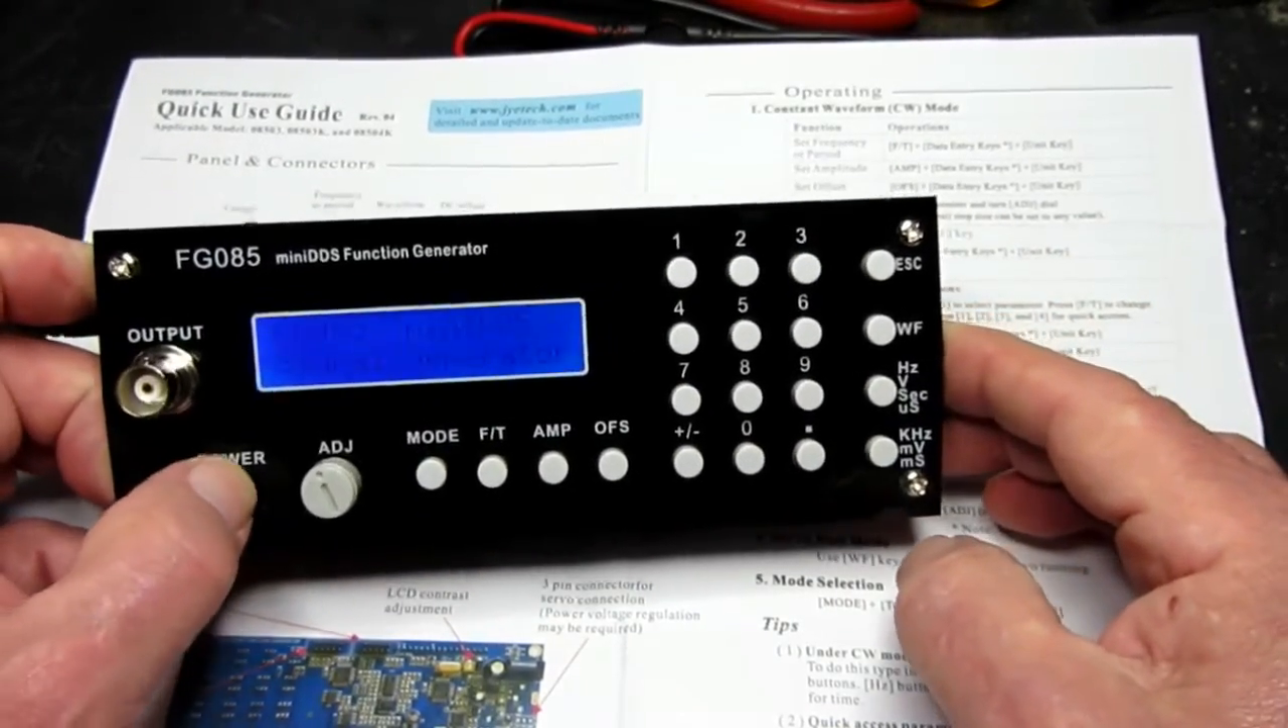So here is the unit now fully assembled and looks very neat indeed.